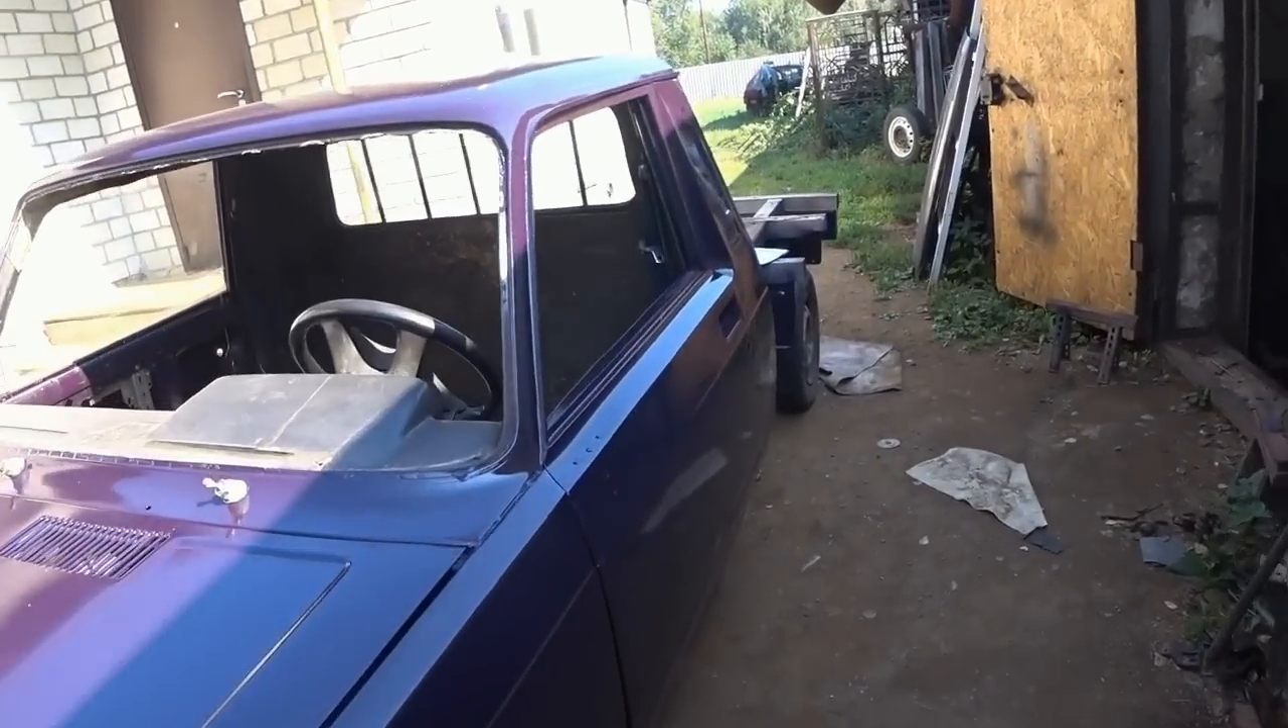Капот, дверь на место я поставил.